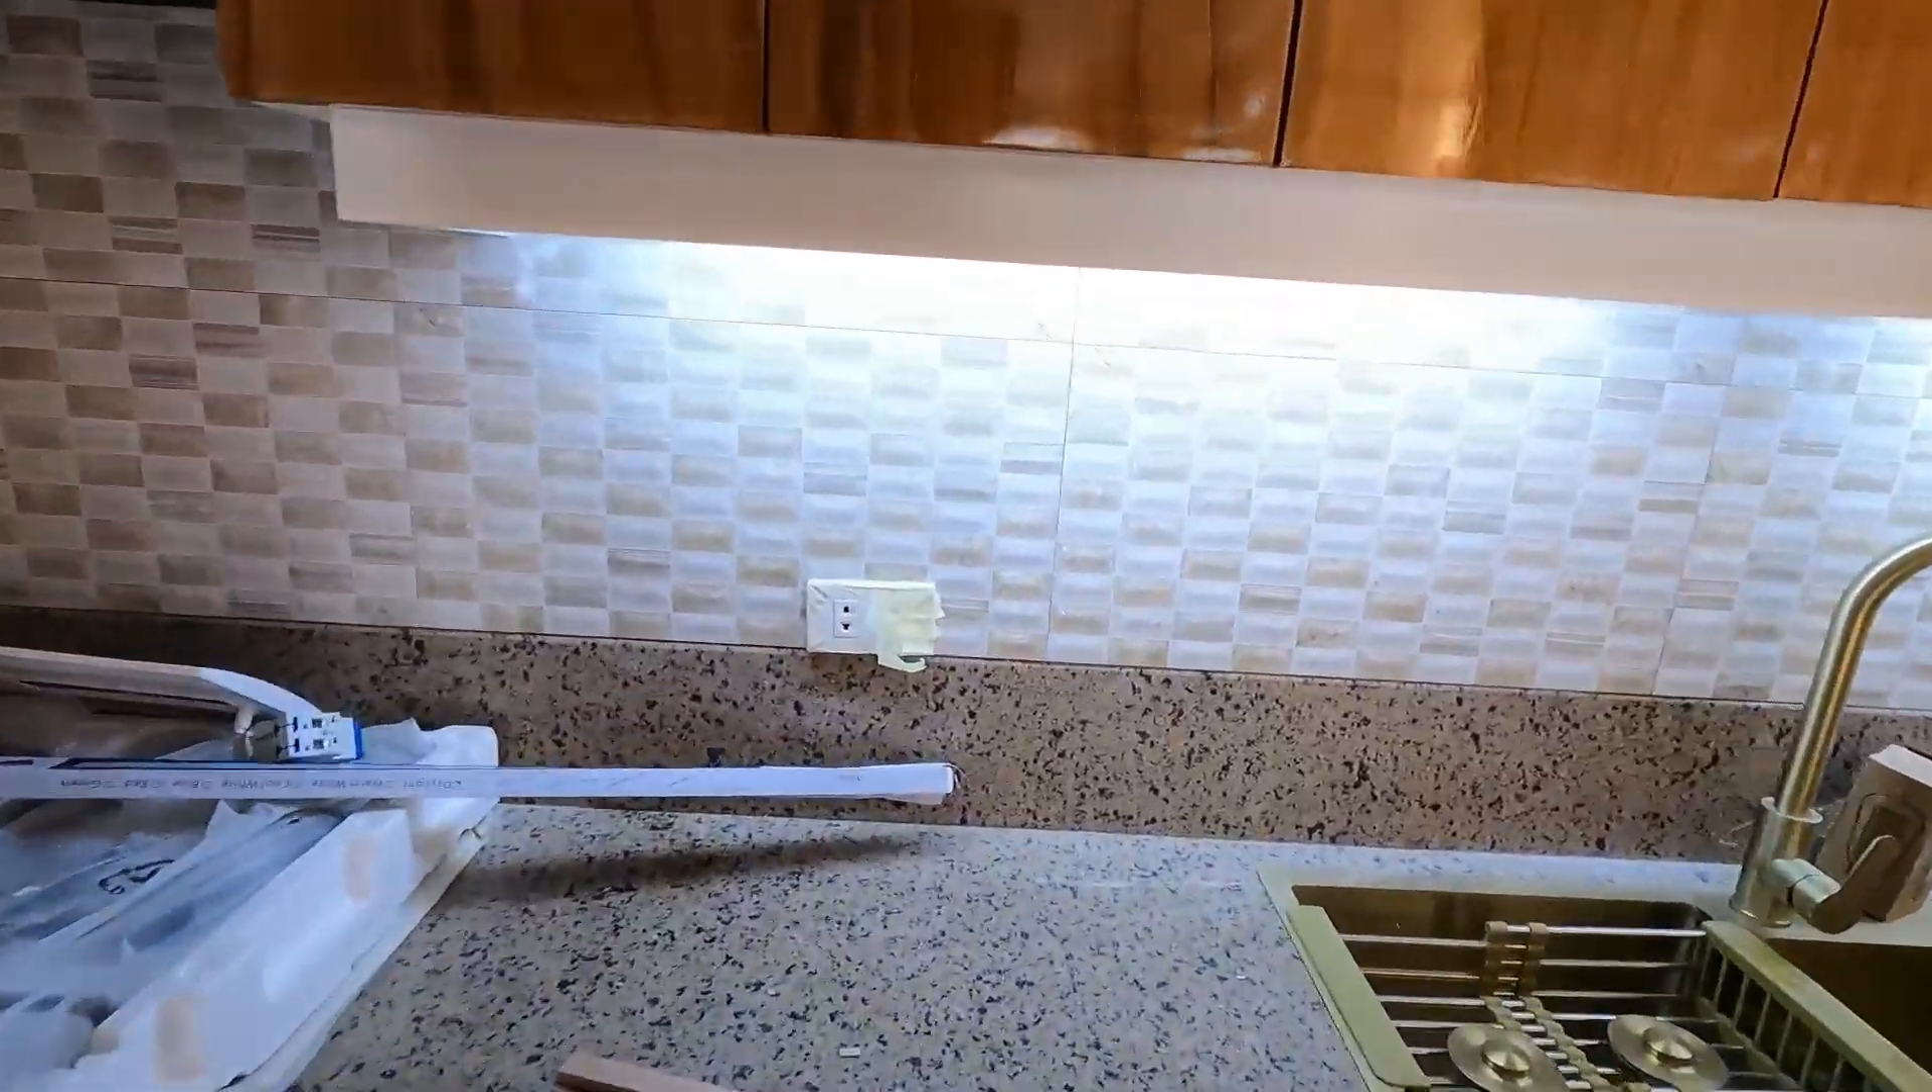Naikabit na po Yung kanyang Overhead Na ilaw.